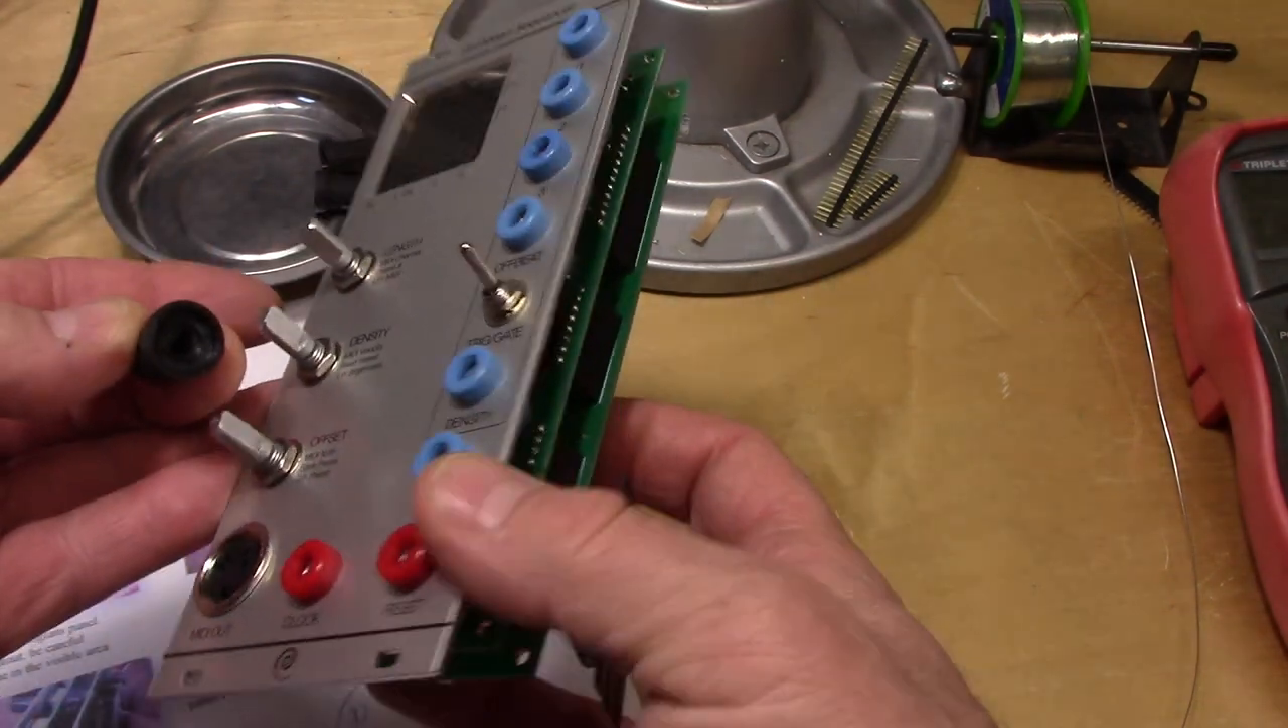One very last thing to do, and that is to put the knobs on.